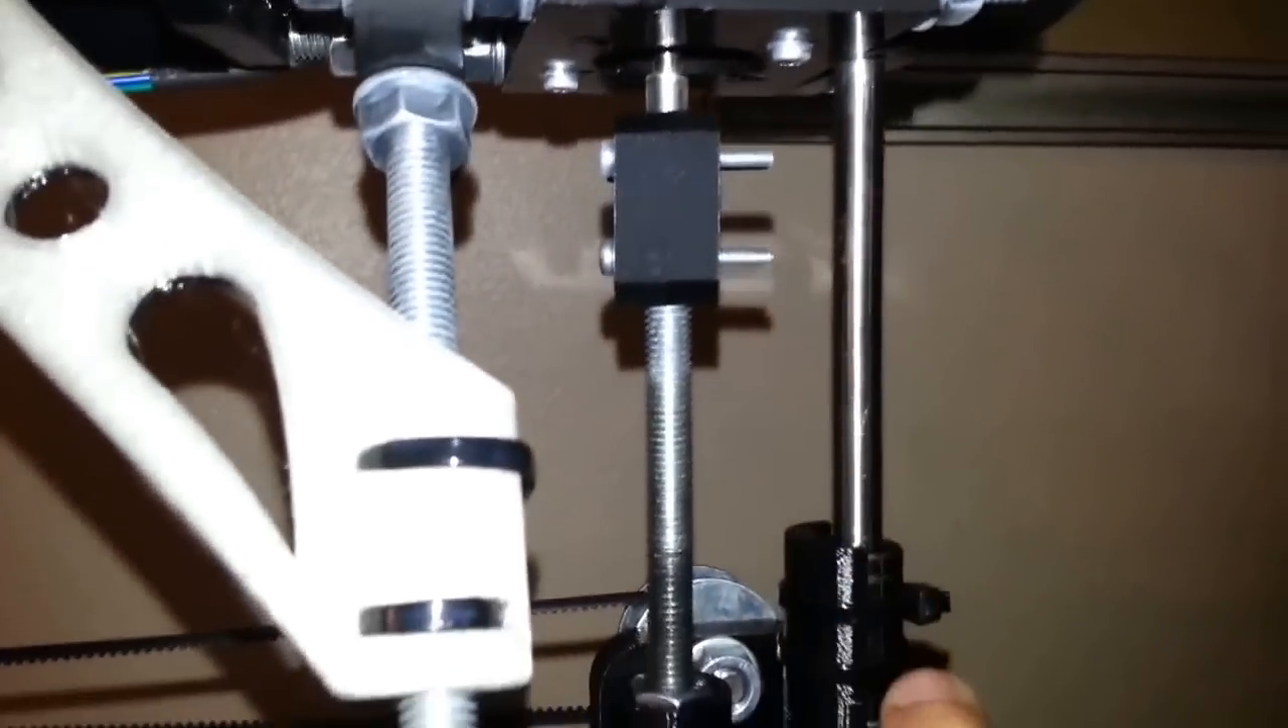And I built my Prusa with these couplers and you can see these screws stick out on one side and flush on the other.